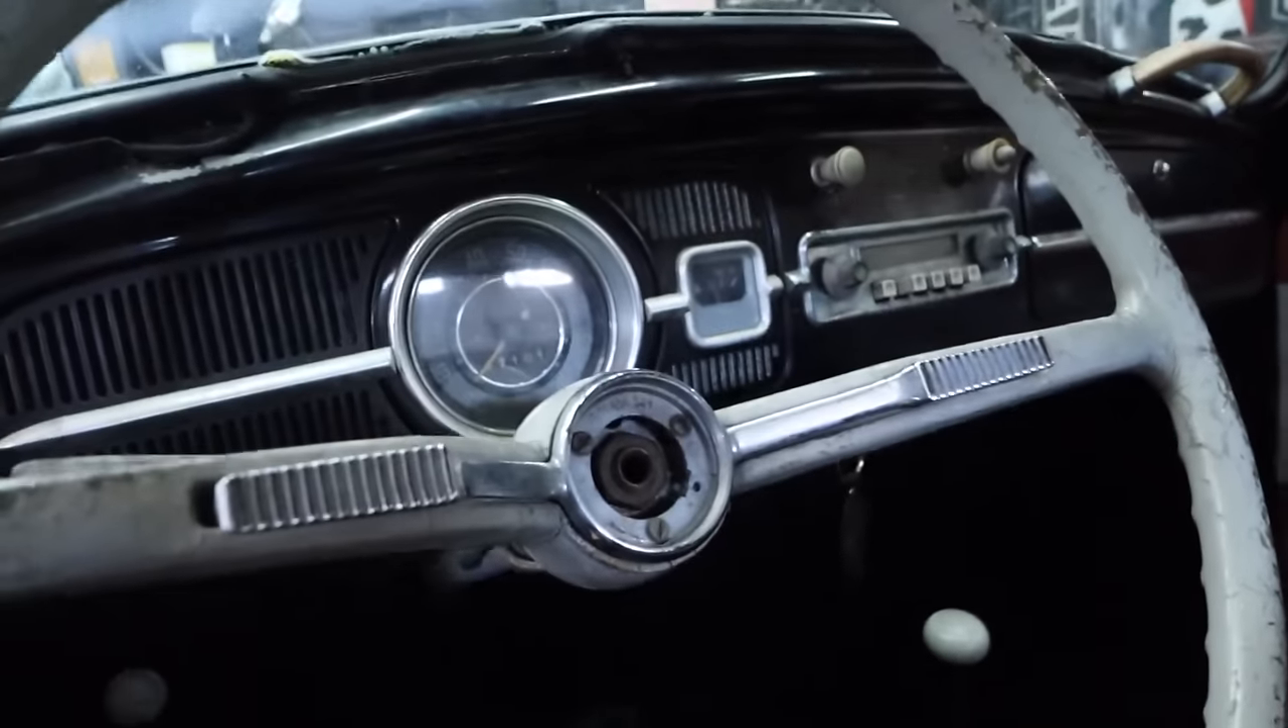You may have already noticed that on the beetle we're missing the center button on the steering wheel.